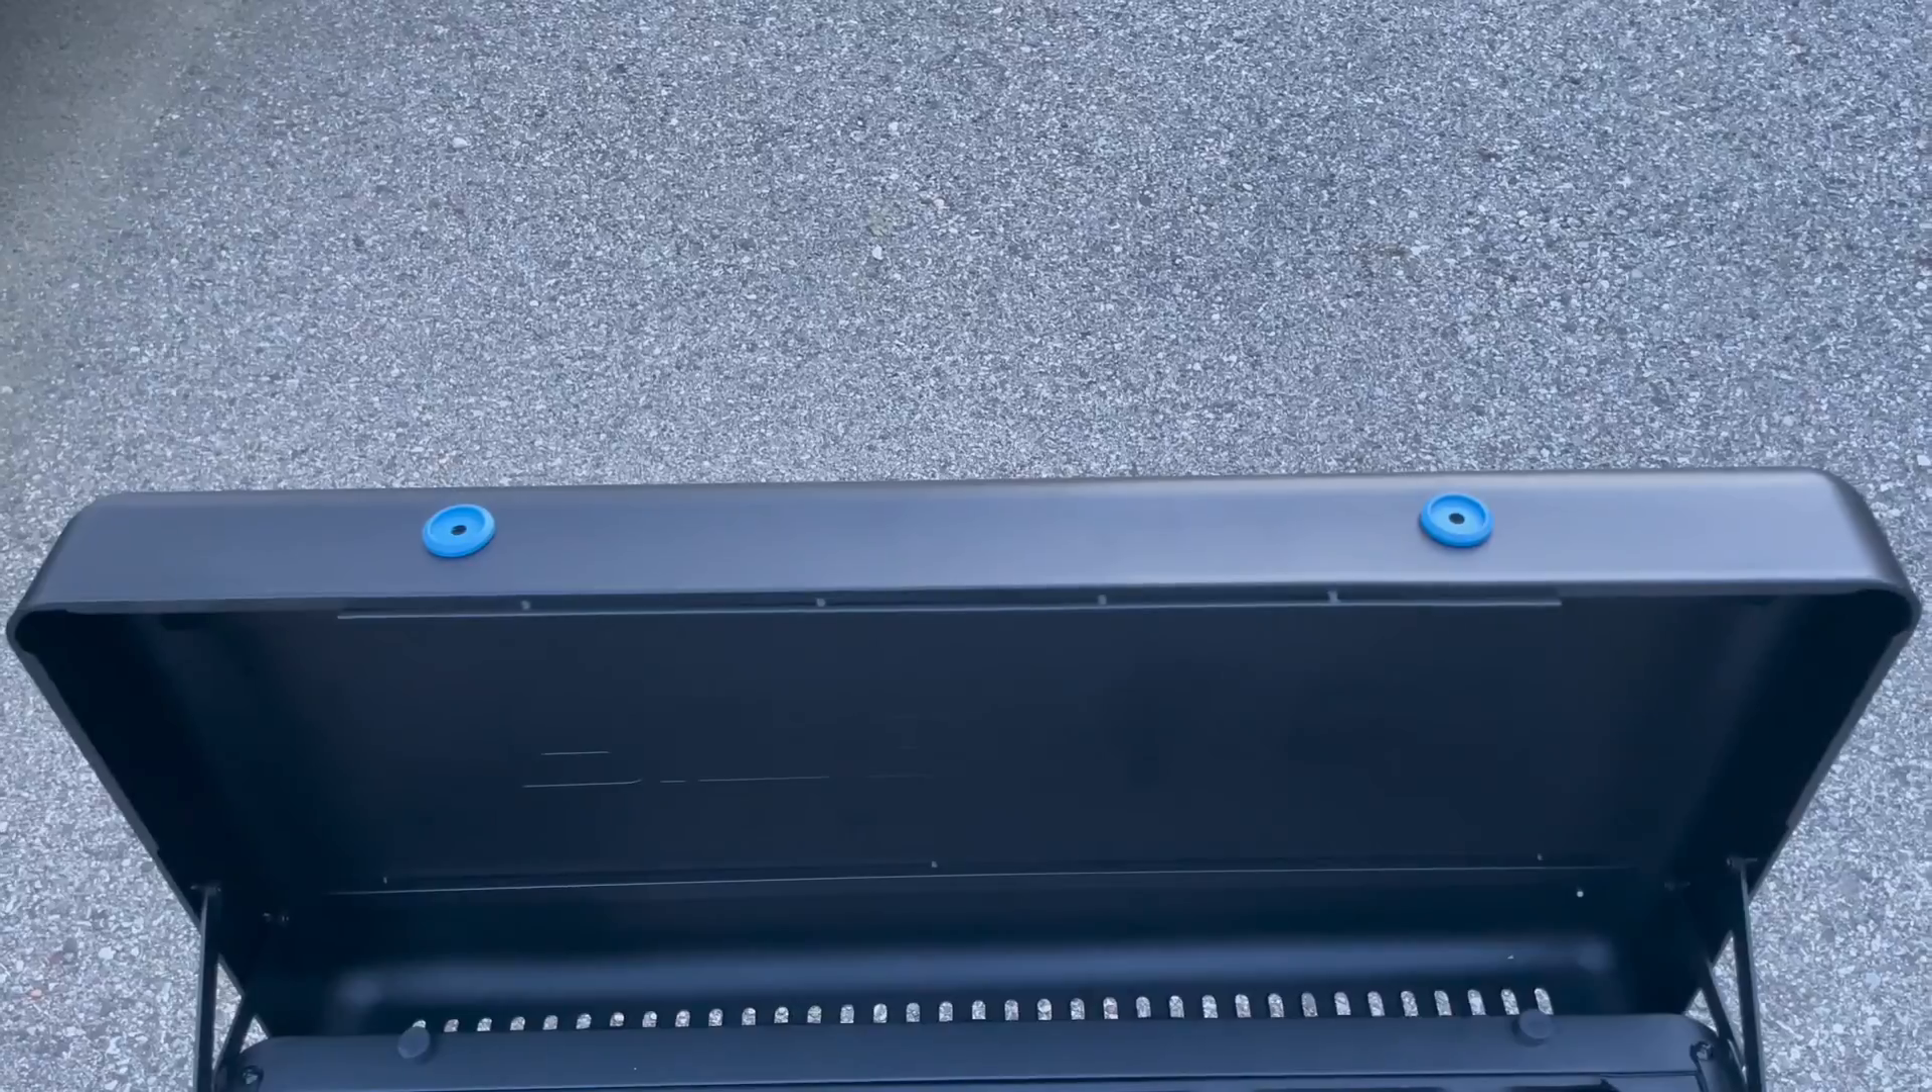We've just added in the two blue washers, and we're going to go ahead and get this installed.